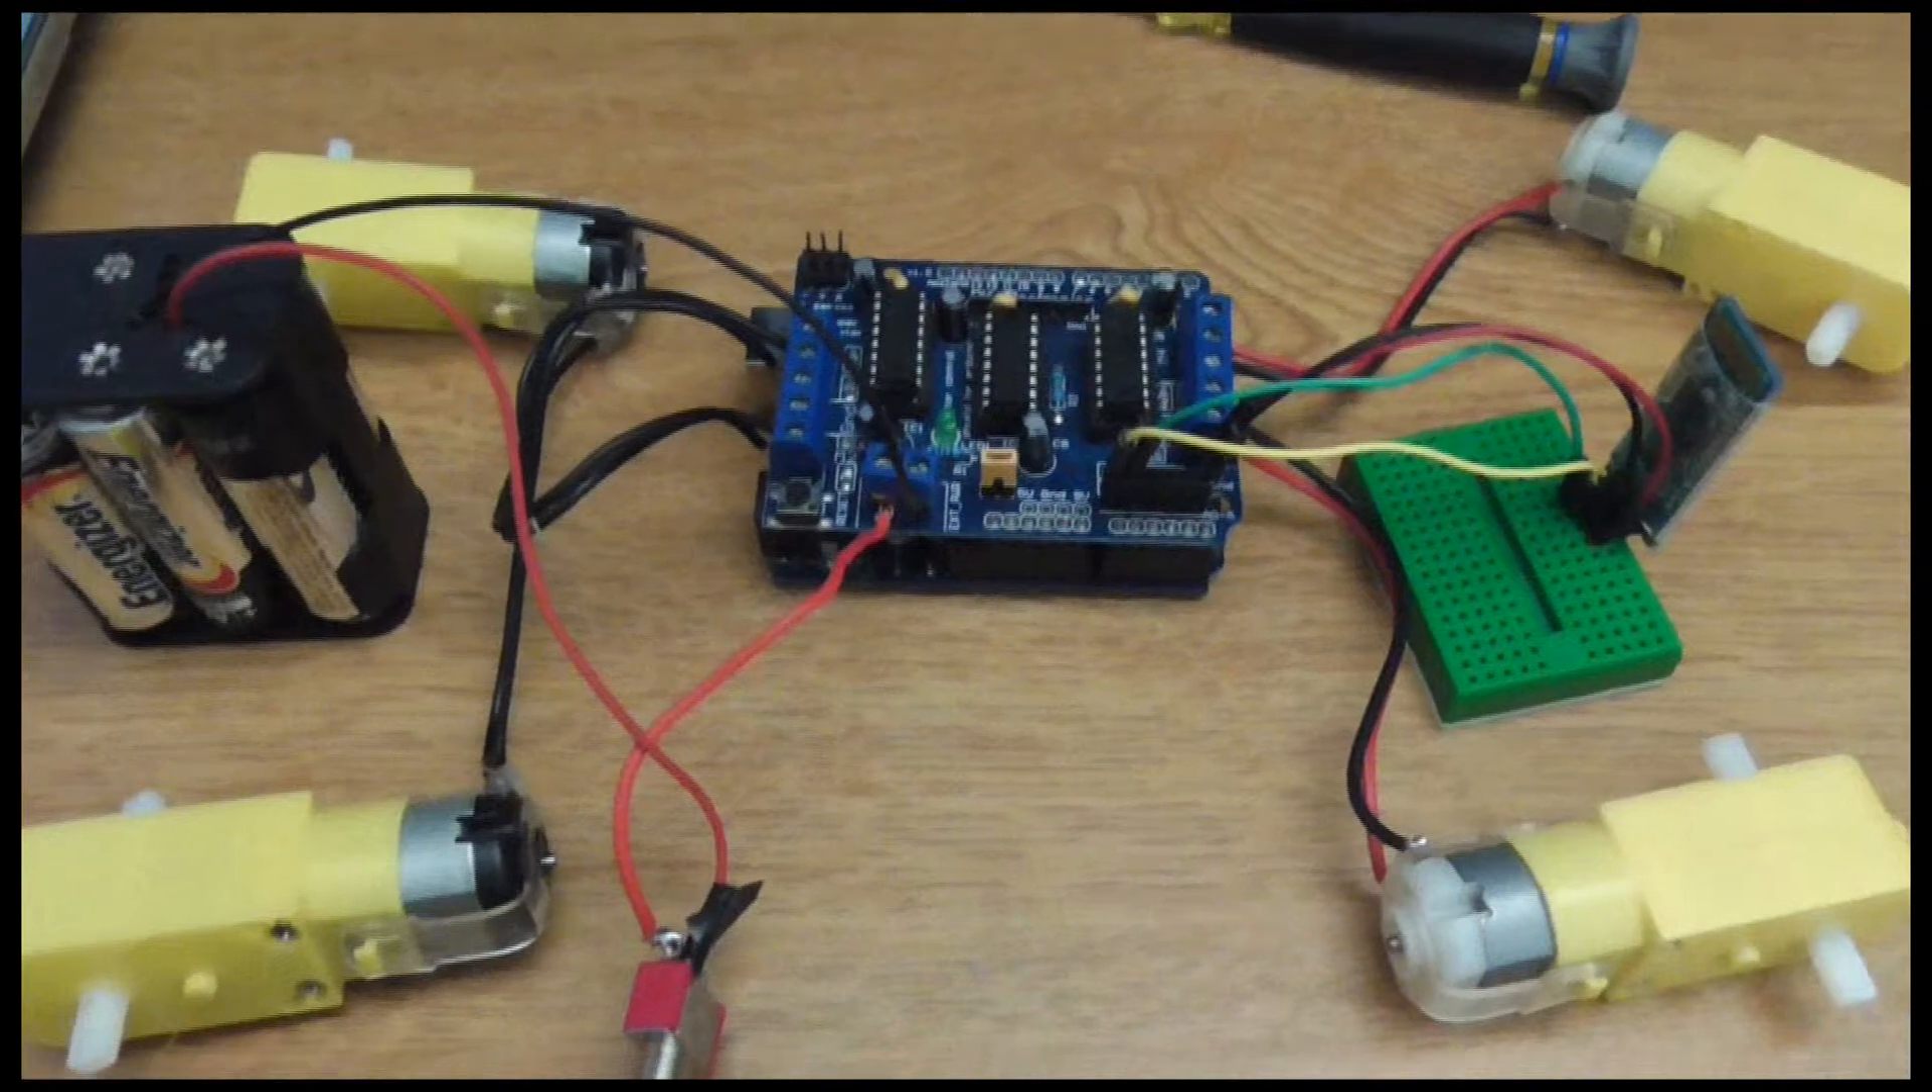Okay, I've got the wires connected.